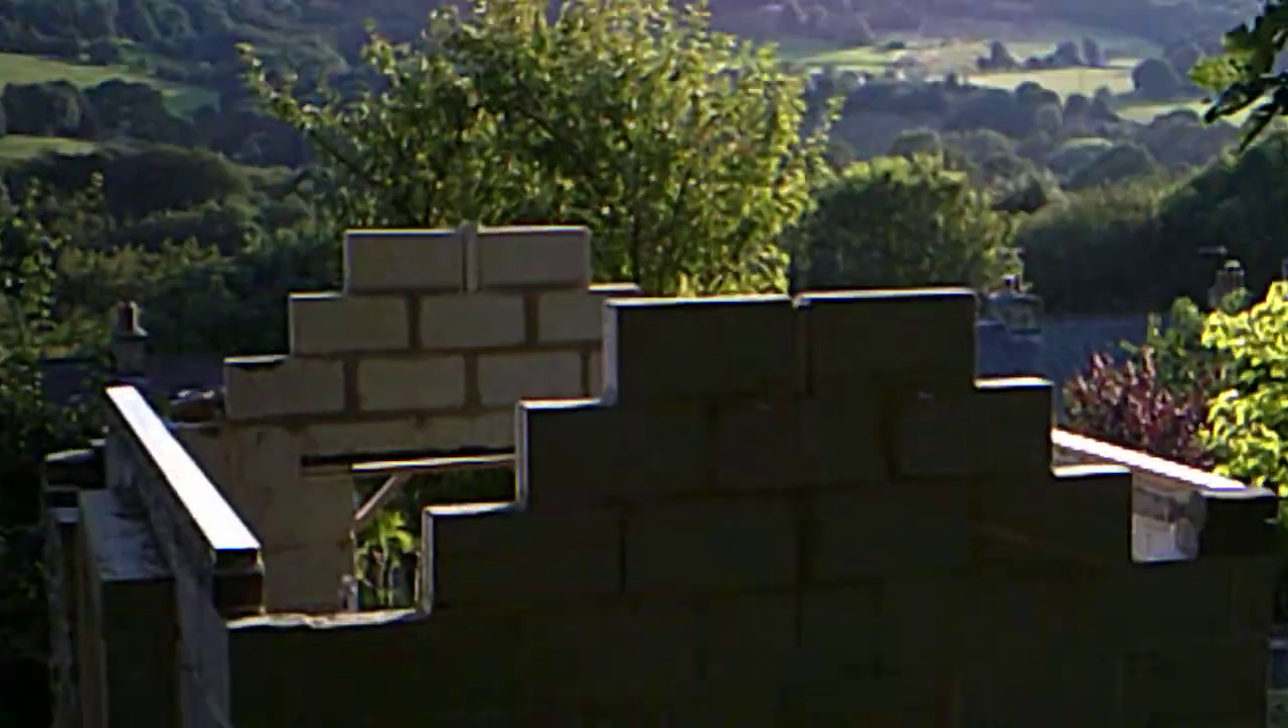I've done some more work on the shed and I've started putting up the gable ends.